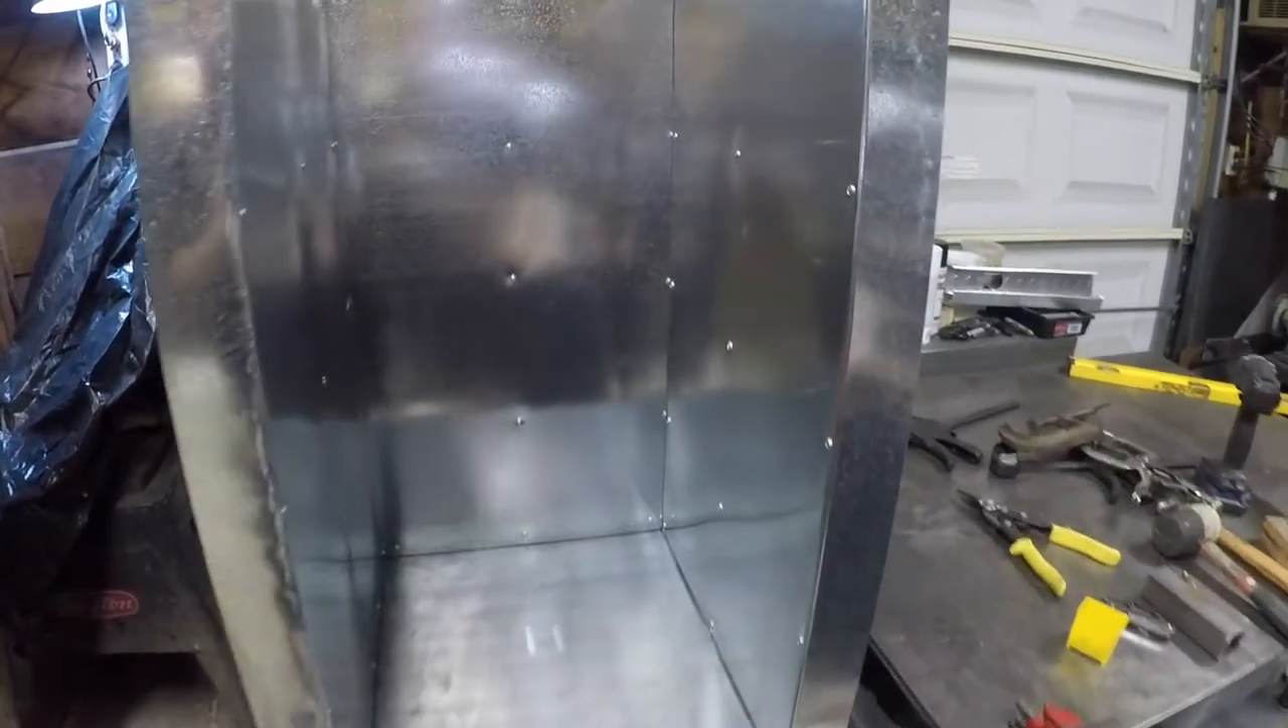I got the walls built and bolted to the back wall.